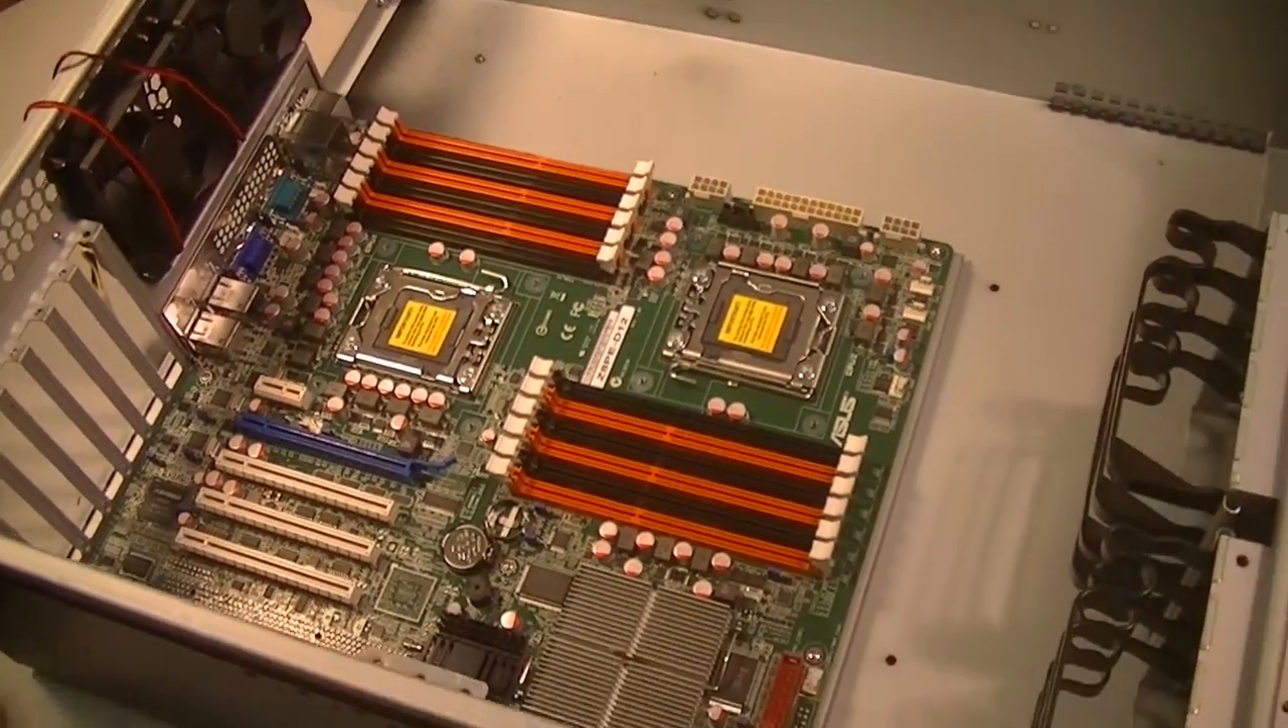Okay, as you can see, the motherboard's now in place, it's secured into the case, and now we need to come in with the power supply.